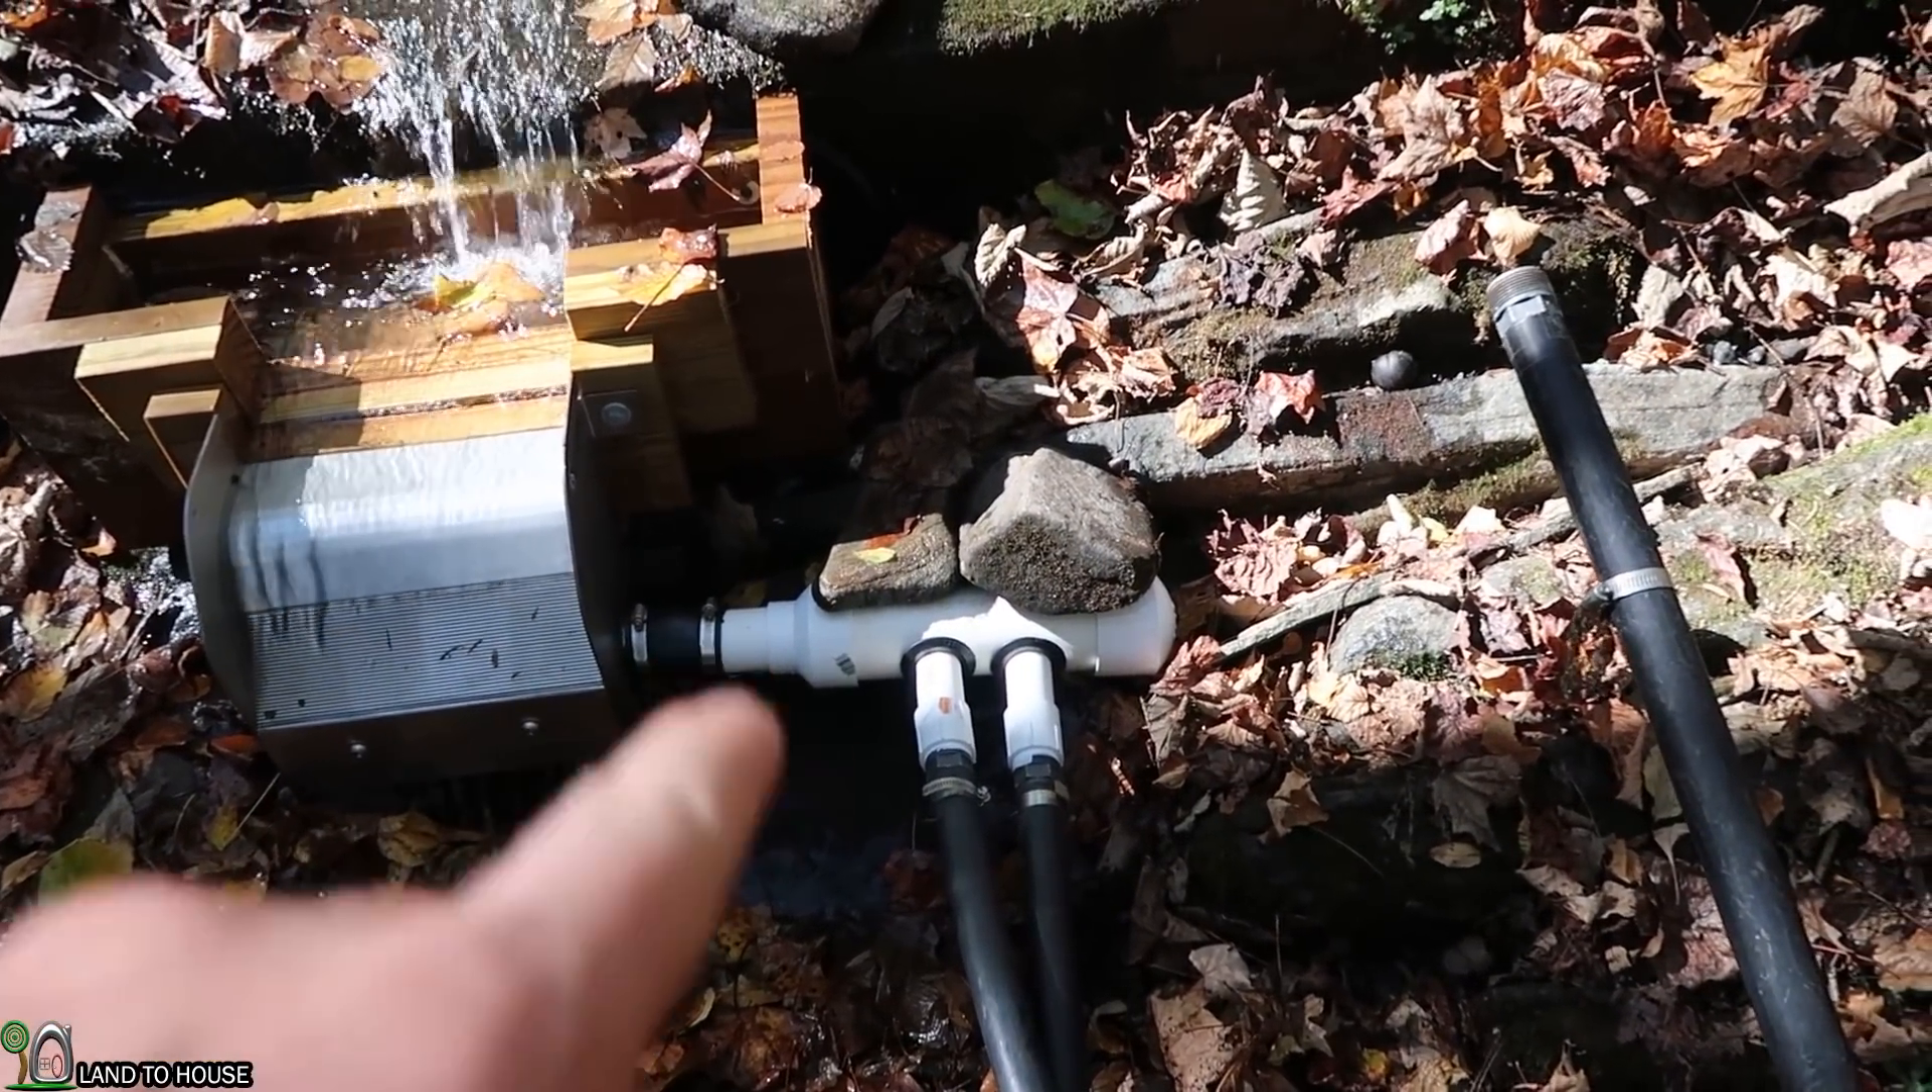I believe that's it the manifold is now installed.